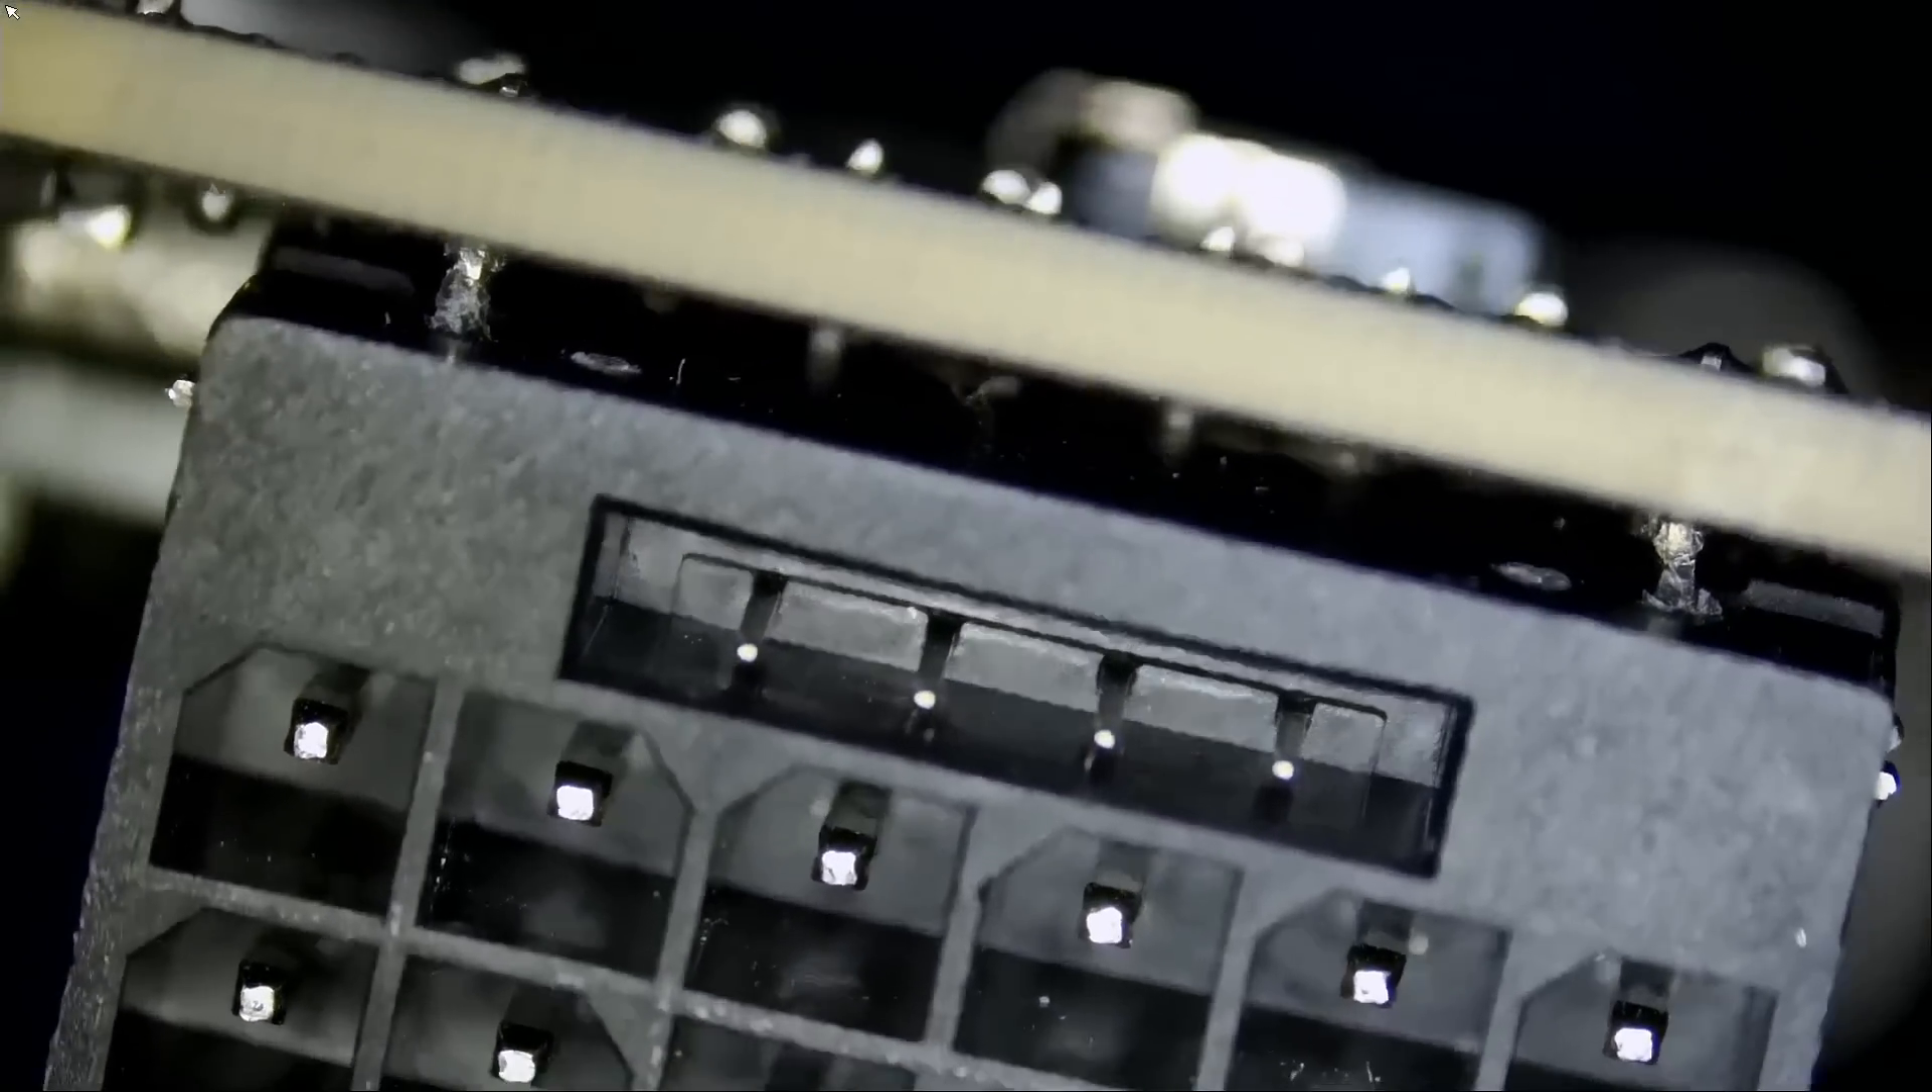We do not see any burn marks, nothing melting, but if you look here, we see a separation between the connector and the board.